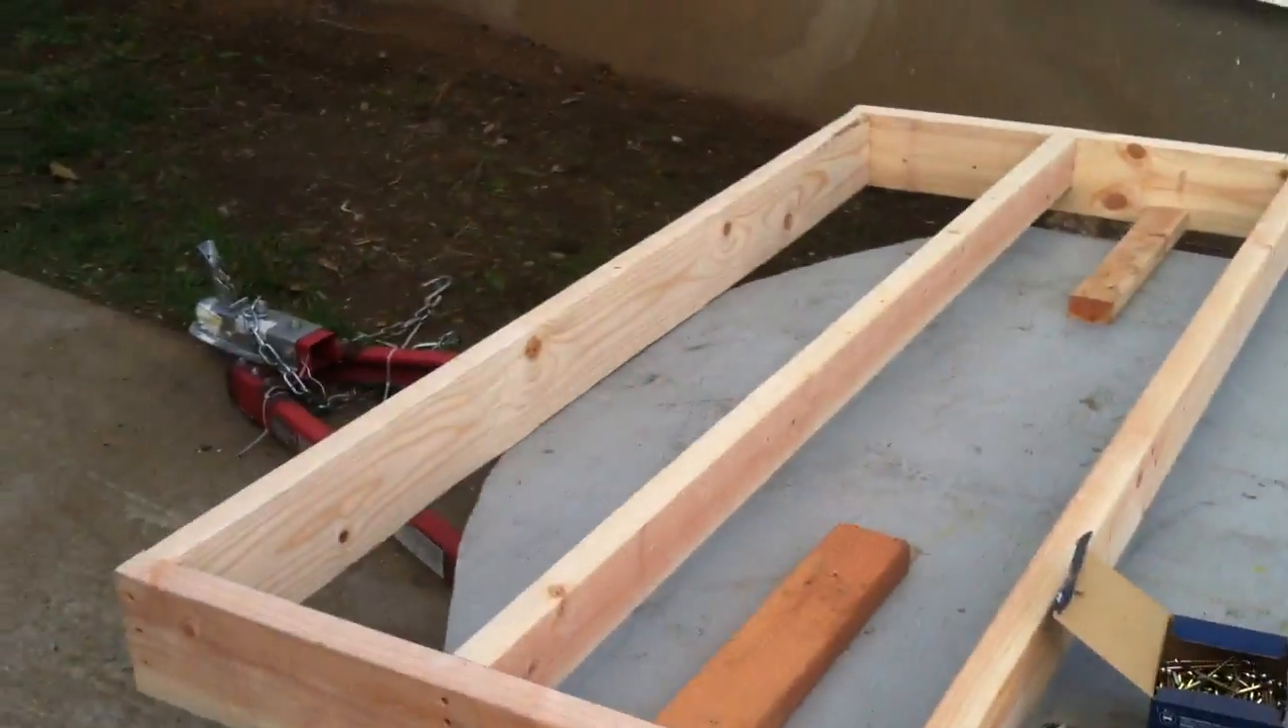So at this stage we're just about to put the decking on.